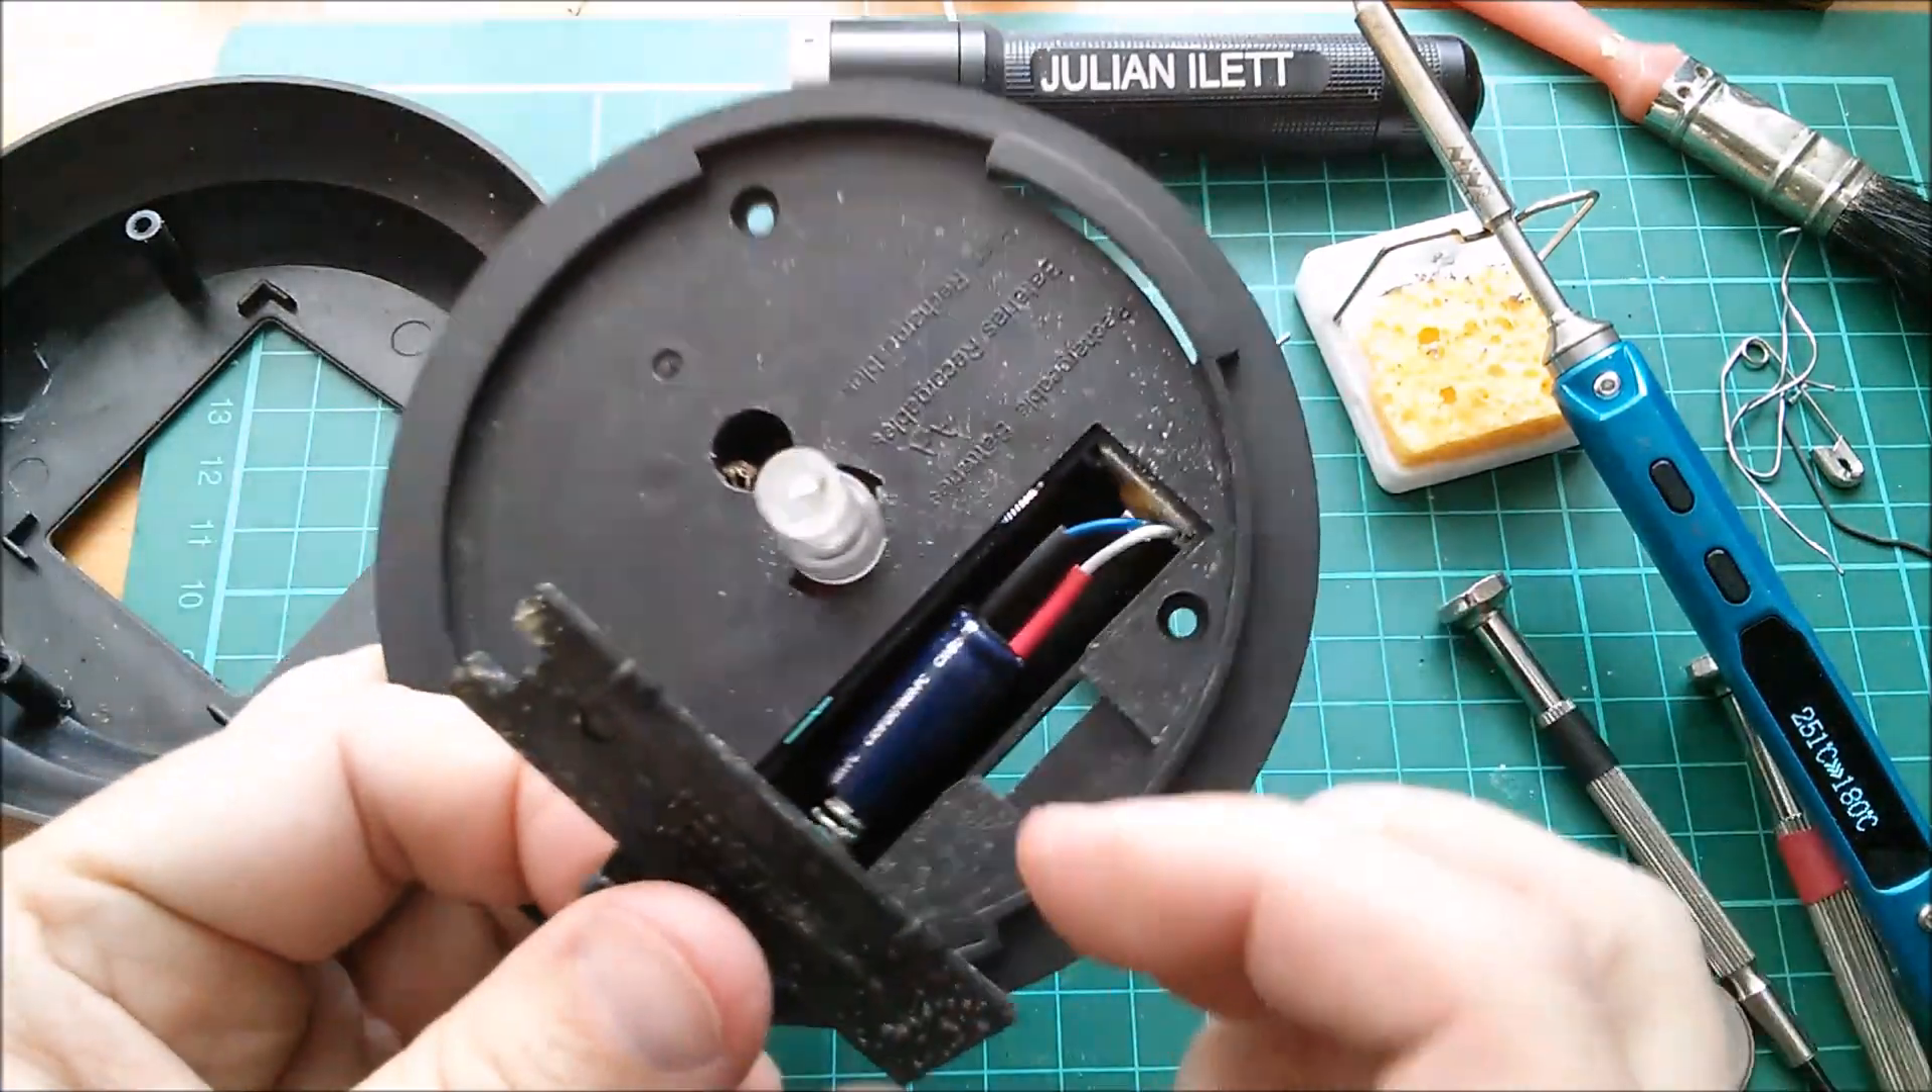Right so the super capacitor is in the battery compartment.